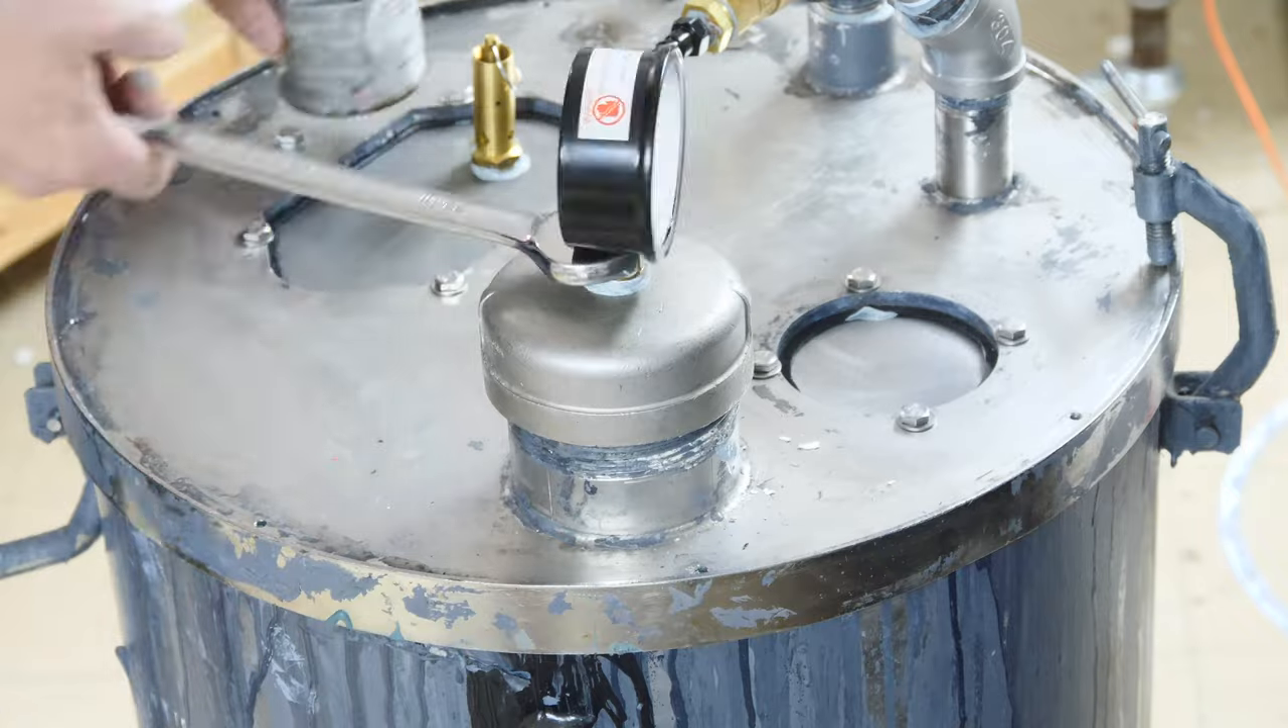This is a three-inch cap over that hole, and I put the pressure and temperature sensor here to protect the probe on the inside.